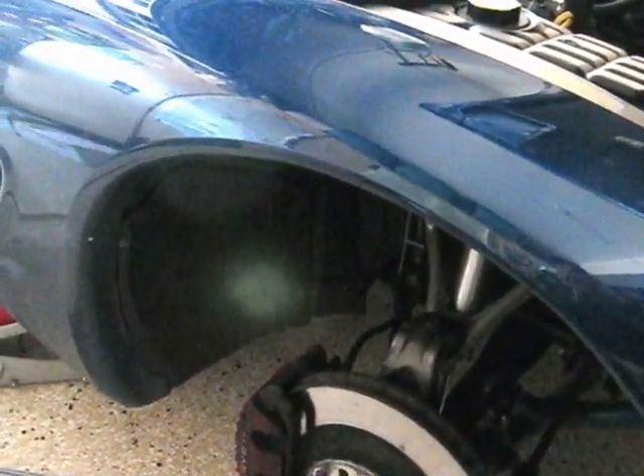I've already pulled the wheel off.